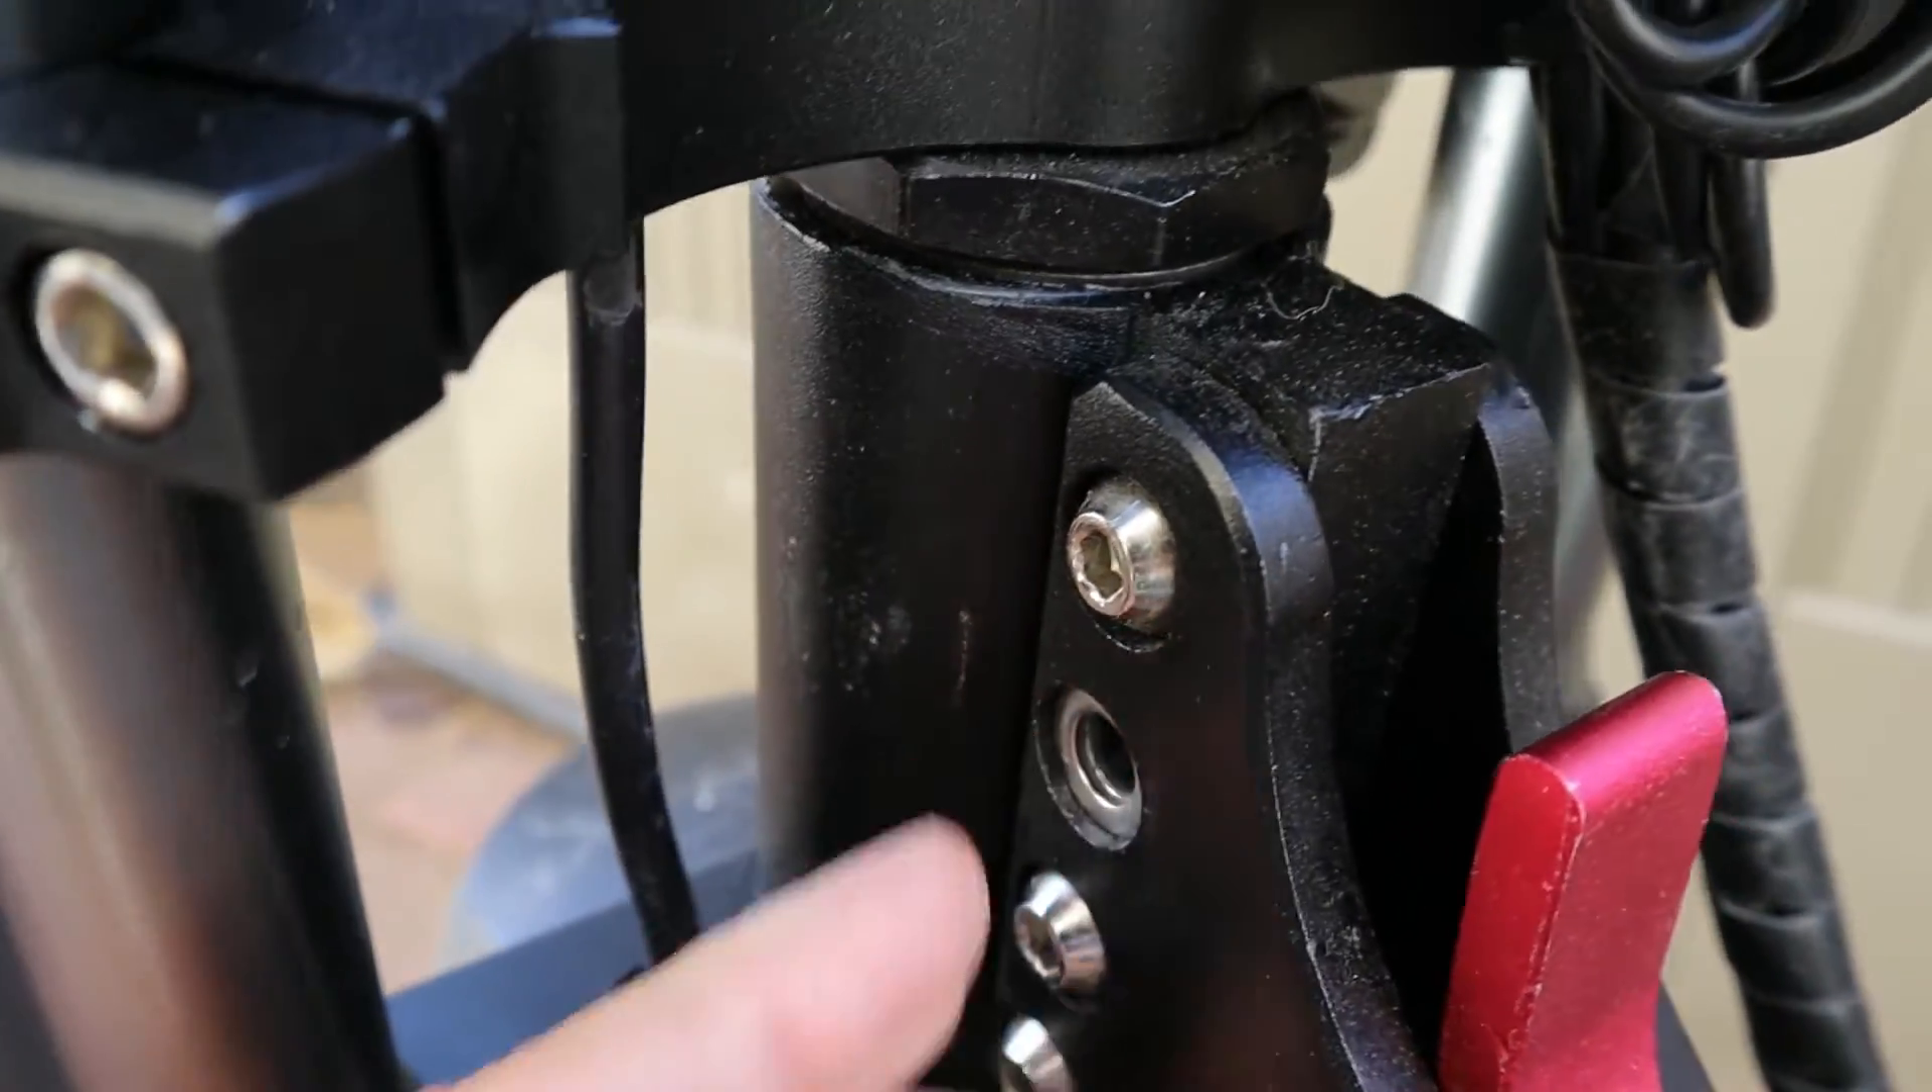And you can see we already removed the second screw from the top.